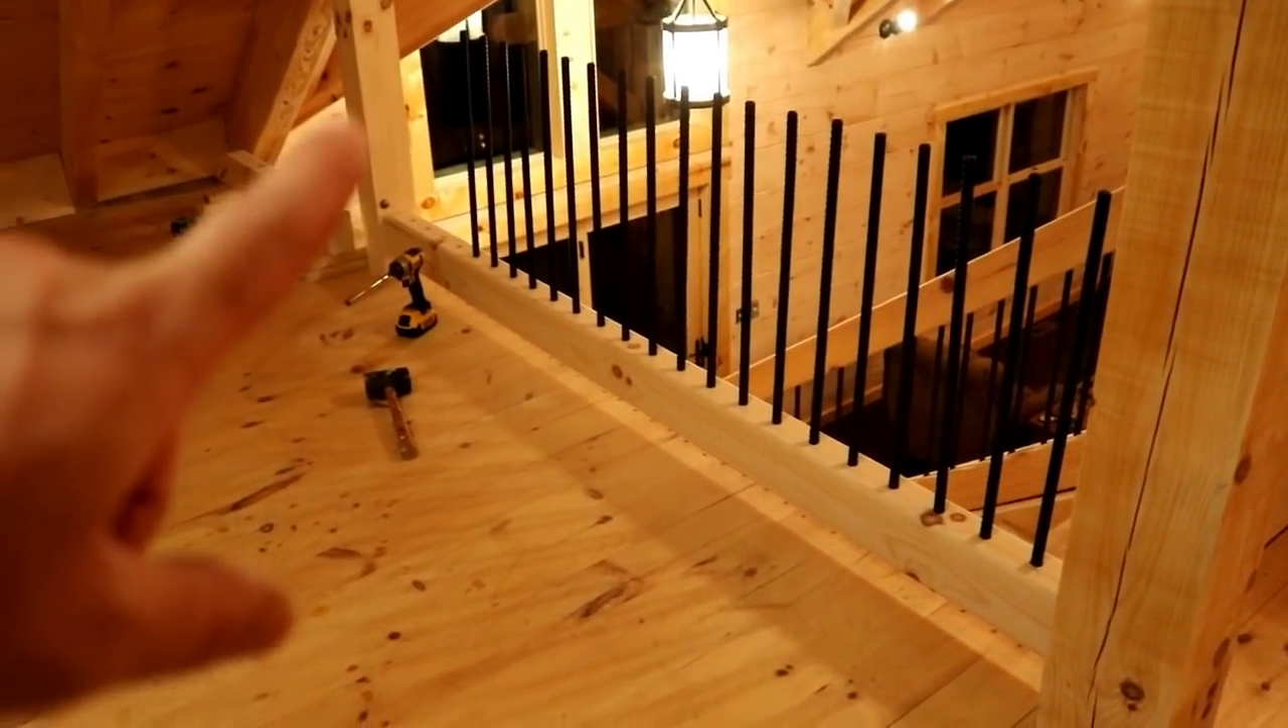On this handrail you can tell it's not complete yet we actually have our bottom rail in and then we've started driving our rebar in there.